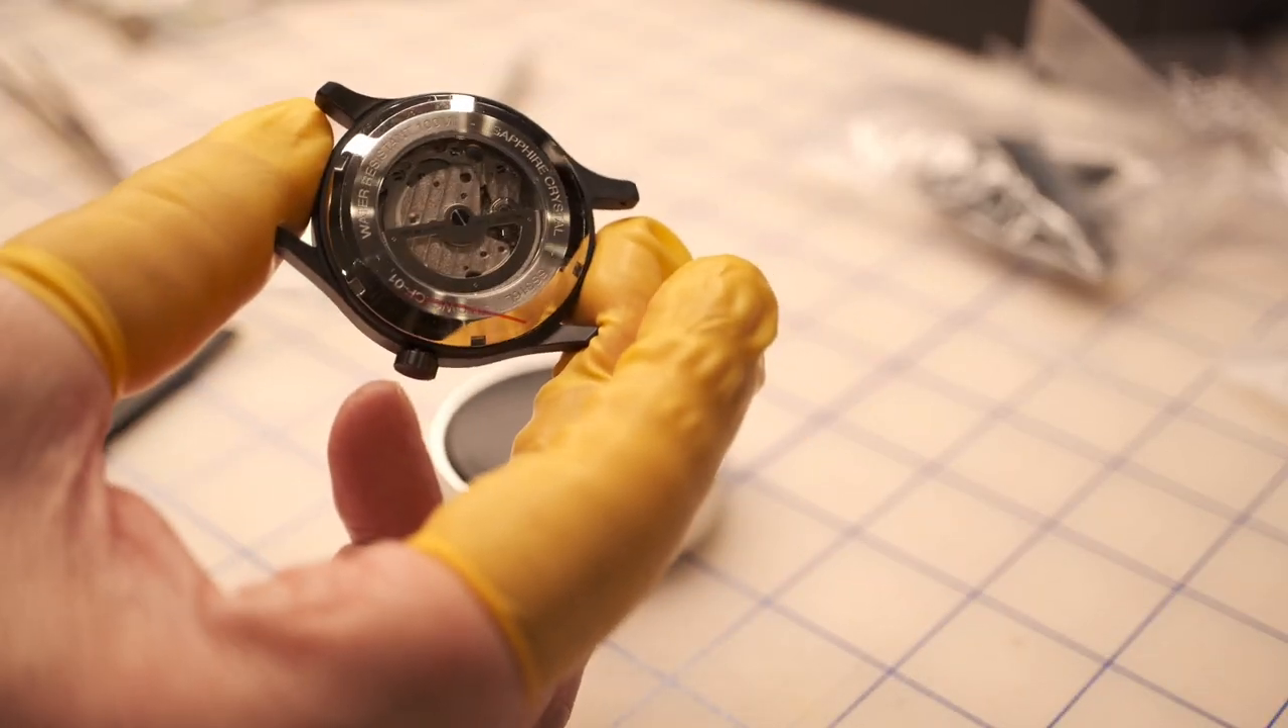And so the watch is now encased it's got a neat back.